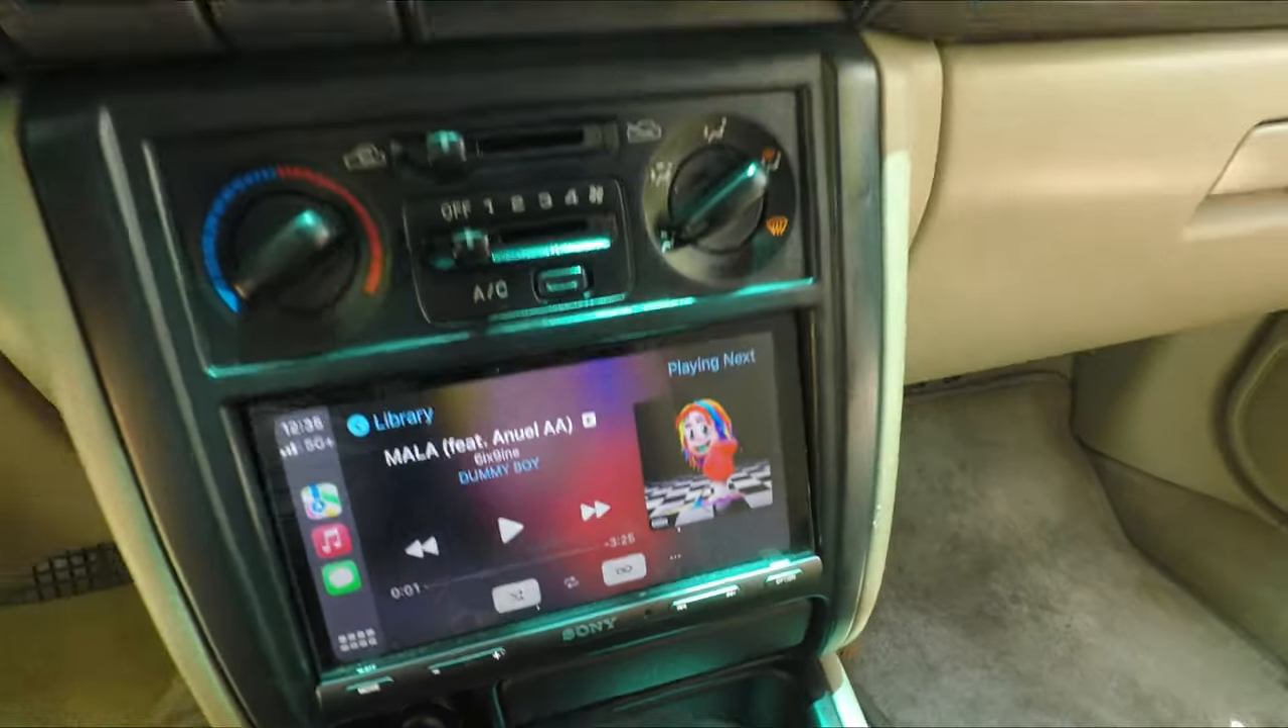So all the trim is back look how clean this looks guys.